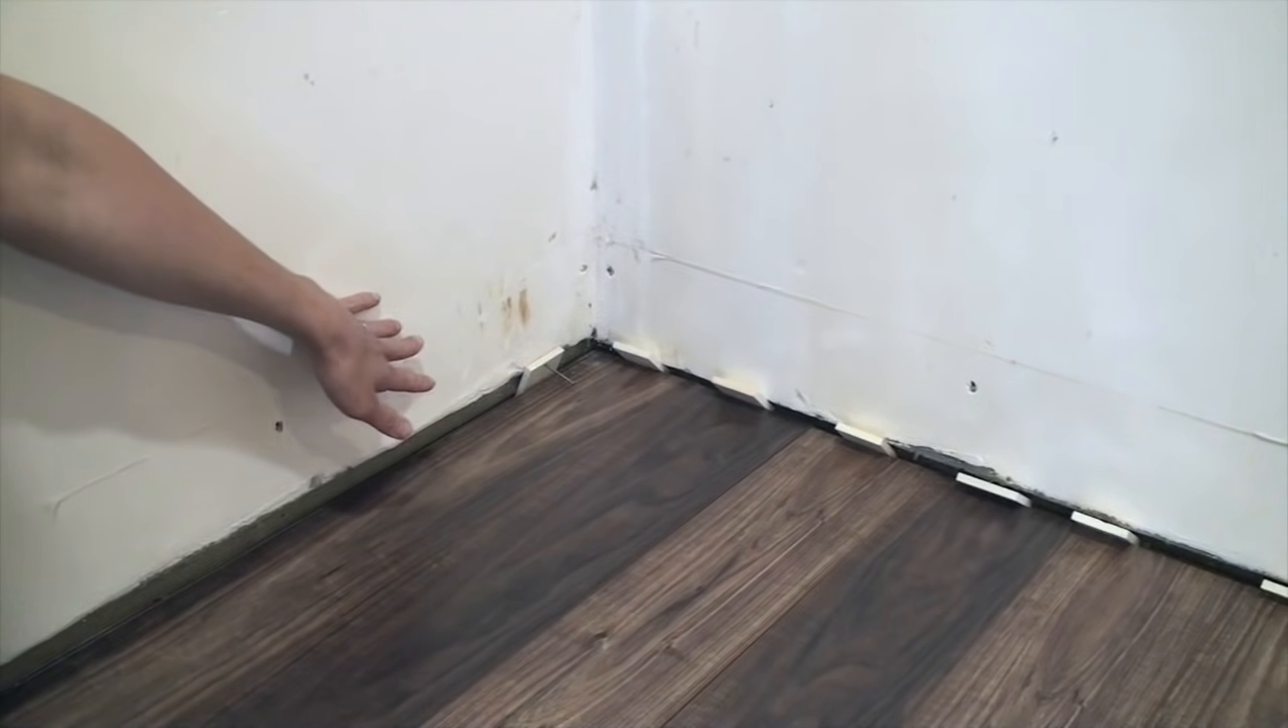As you can see here, I opted to remove the baseboard before I started my flooring.